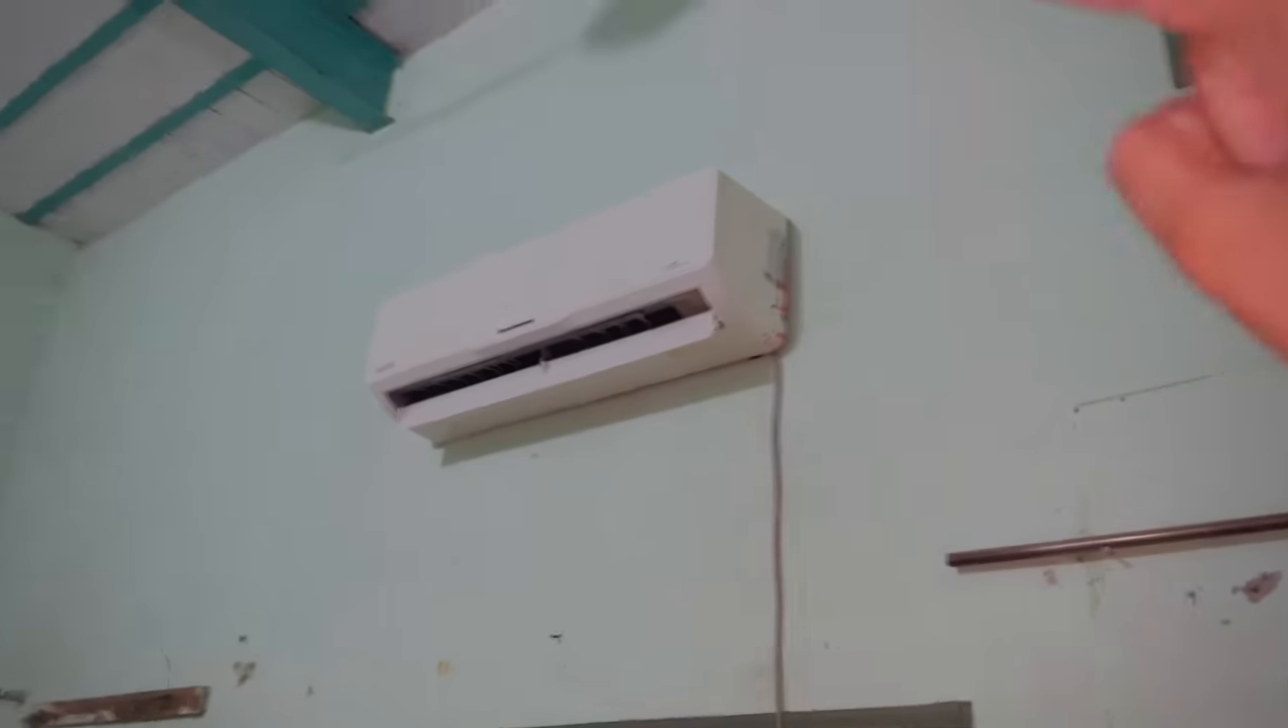یہاں کا تو سارا کام ختم ہو گیا اے سی بھی فٹ ہو گیا۔